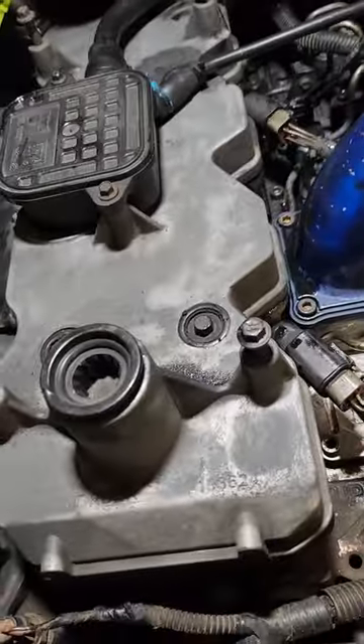Alright guys as you can tell I got the valve cover back on here.